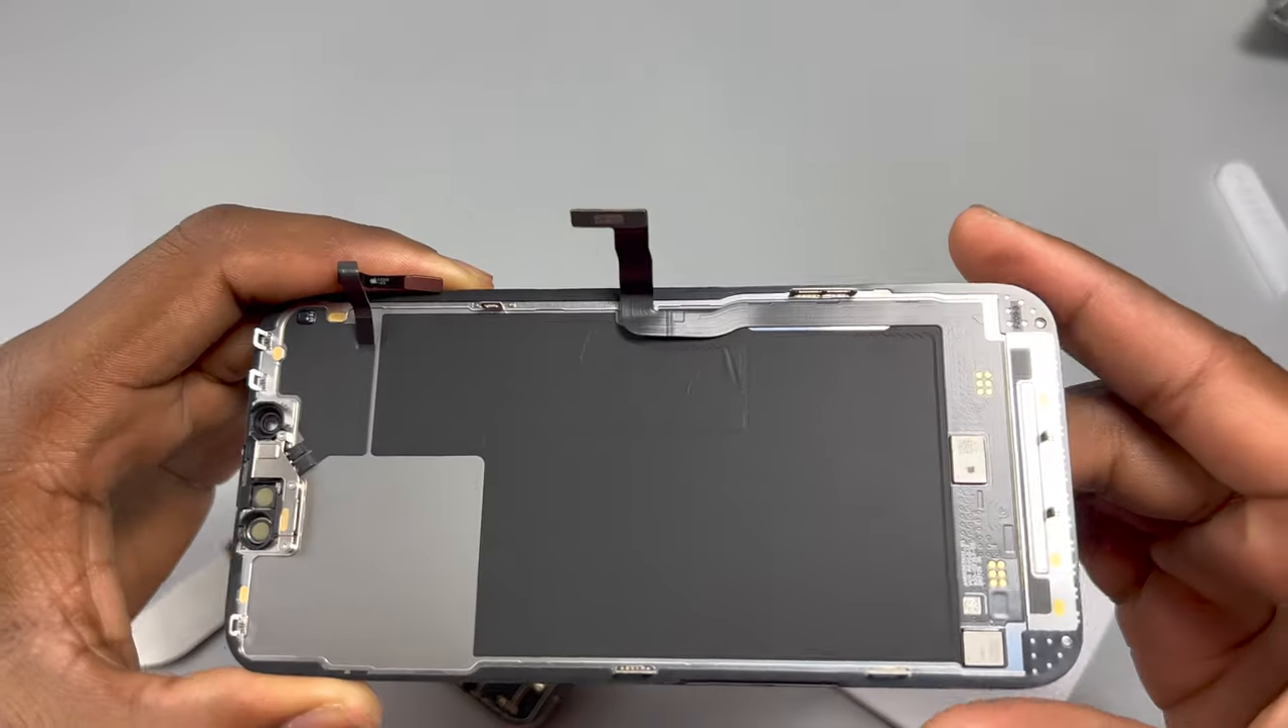The screen is completely out of the device.